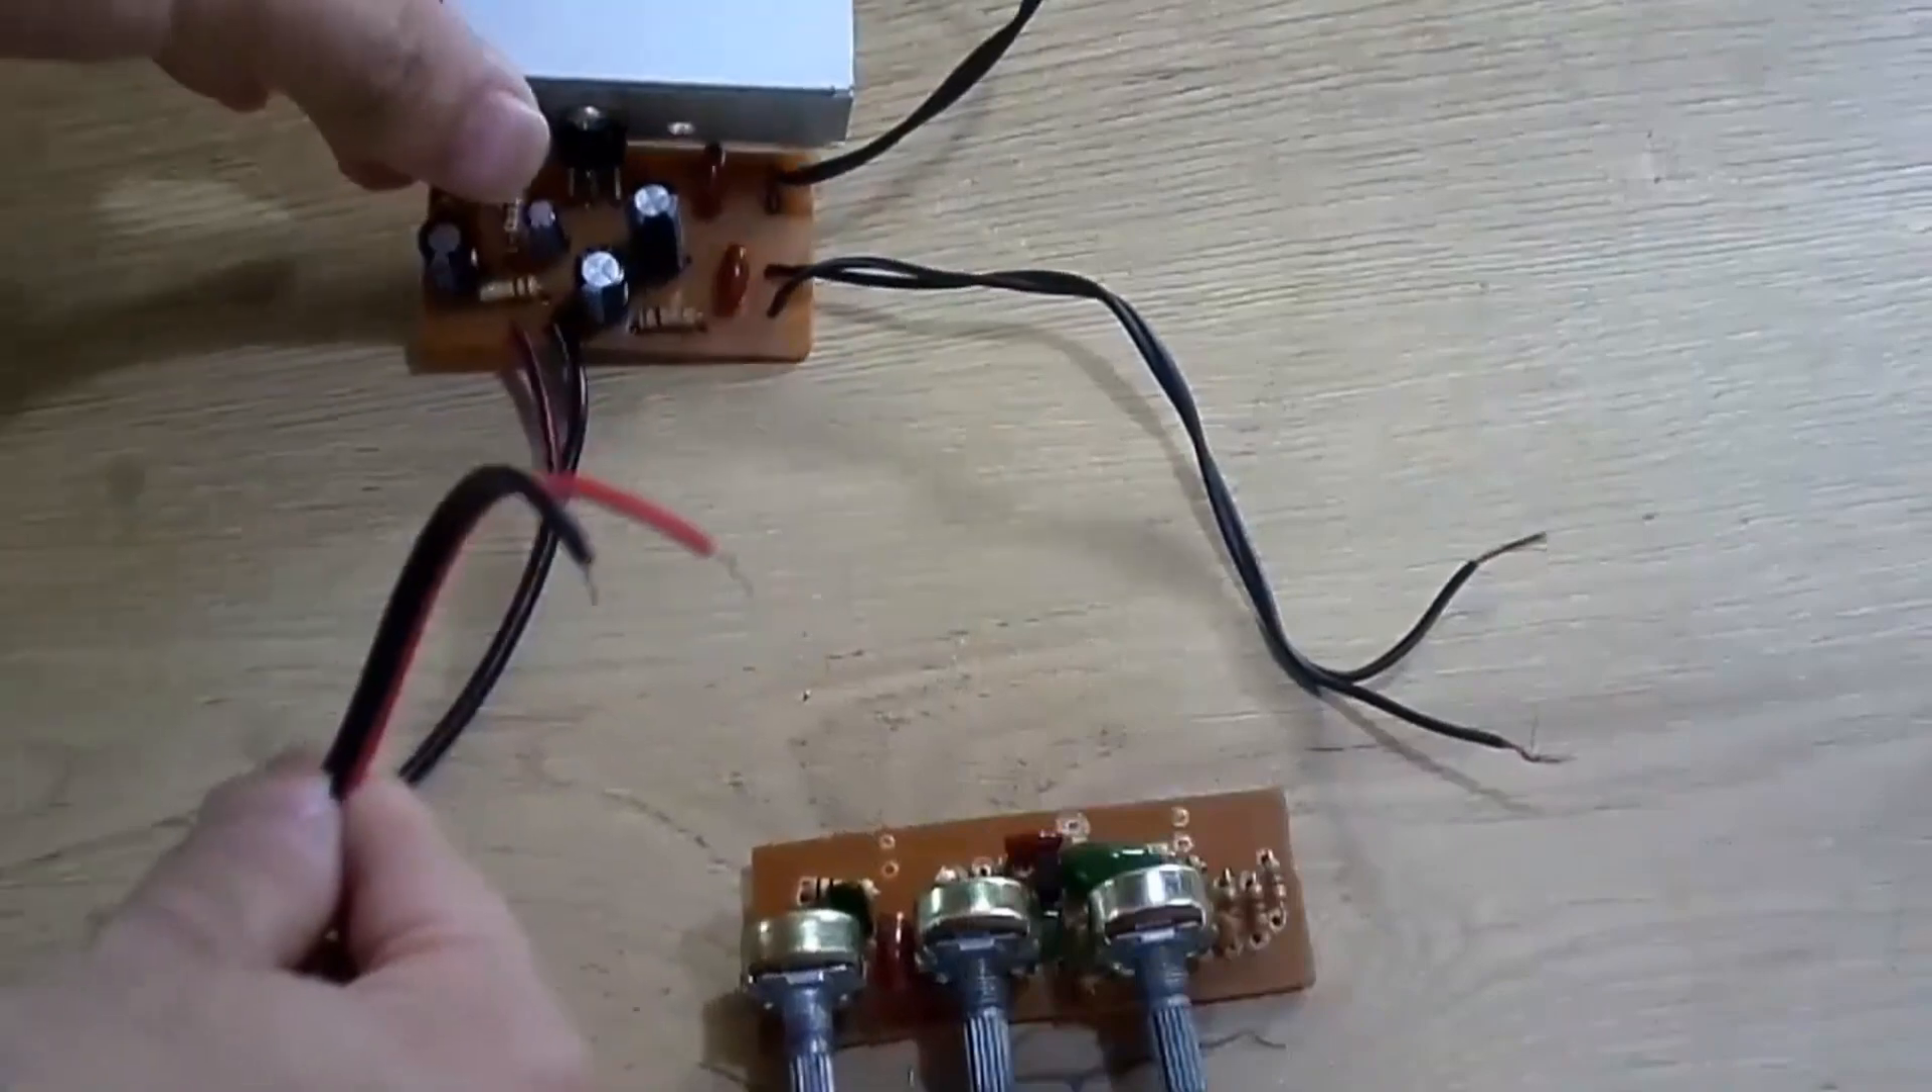A continuación, solo nos queda conectar esta etapa preamplificadora, al amplificador de 10W.